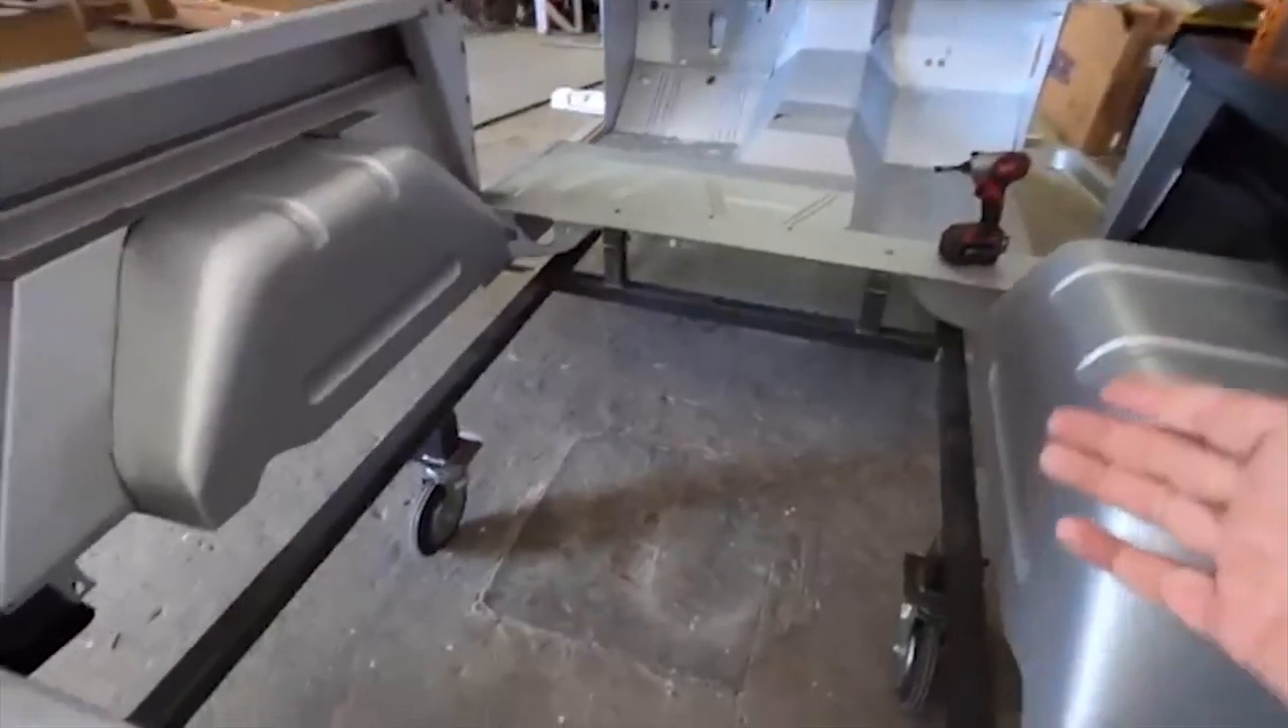Best part about this we haven't put the floor in yet.